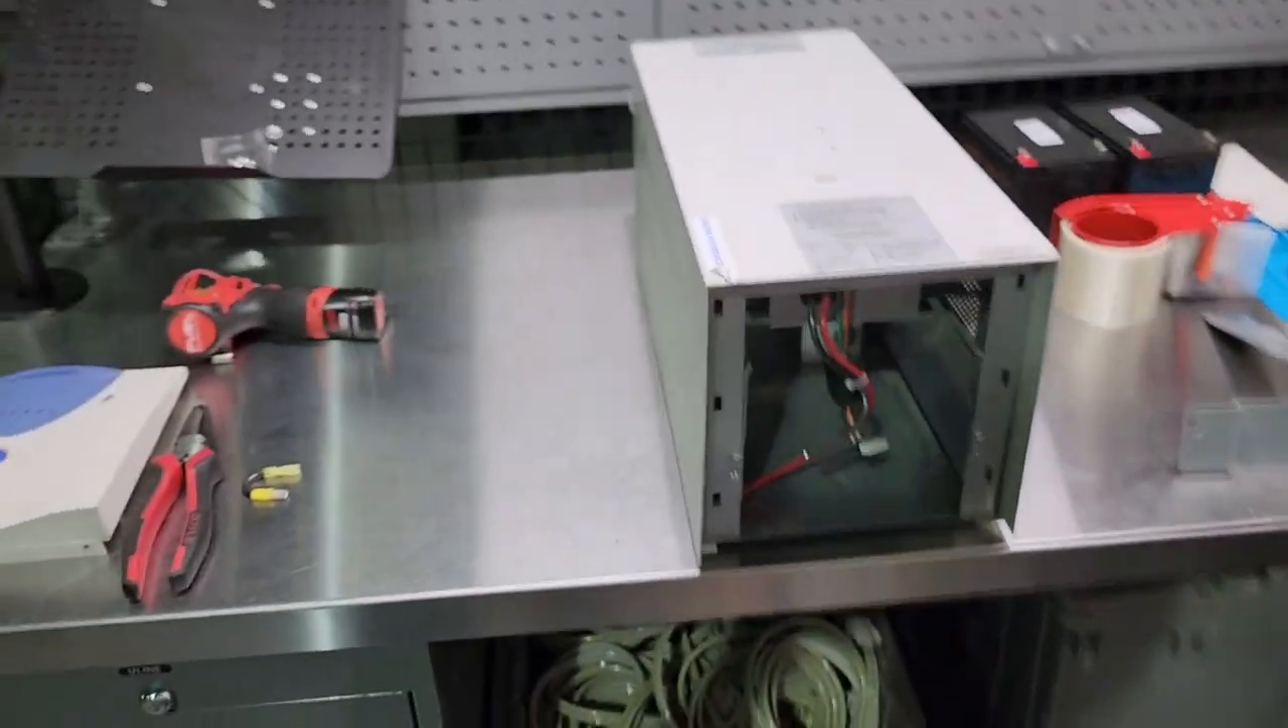So, I already pulled out the batteries.